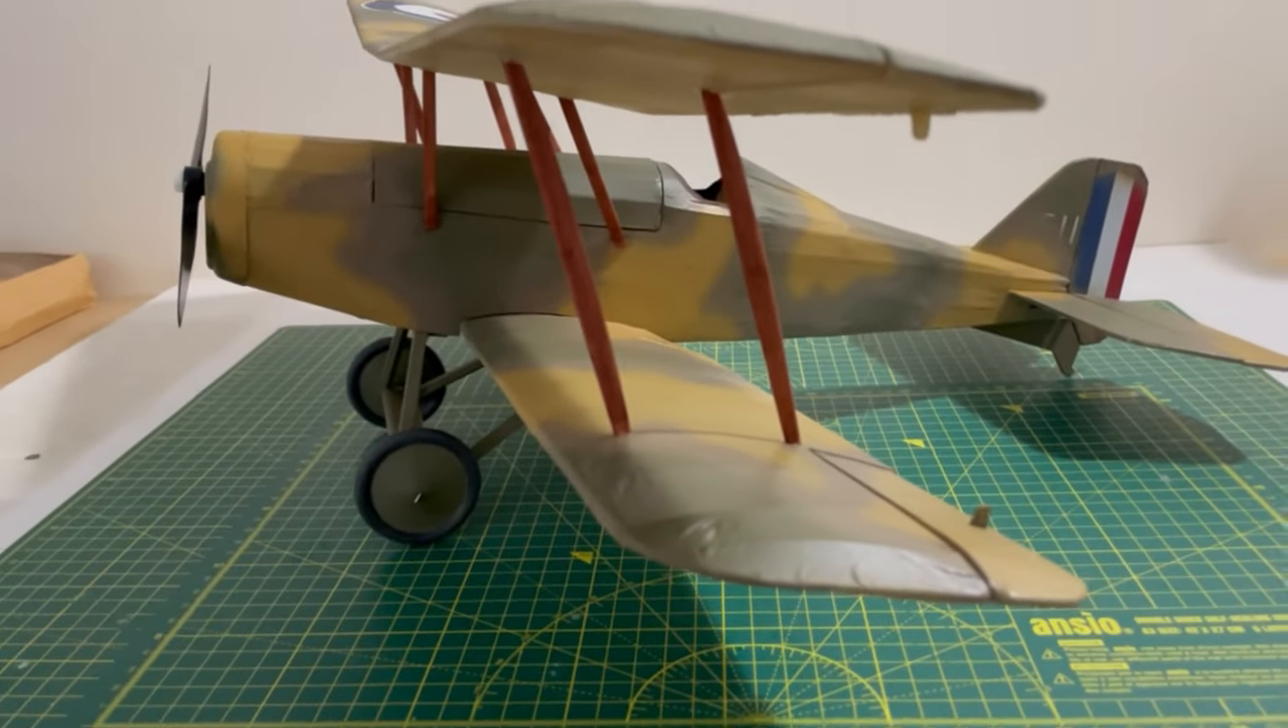The main build is now complete, struts are in, everything is holding up nicely, I'm quite pleased with how it looks.